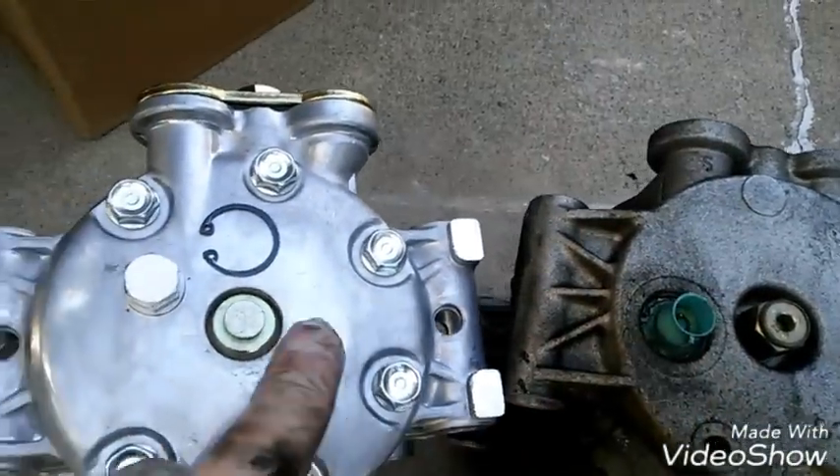I already took the c-clip out of my new one.